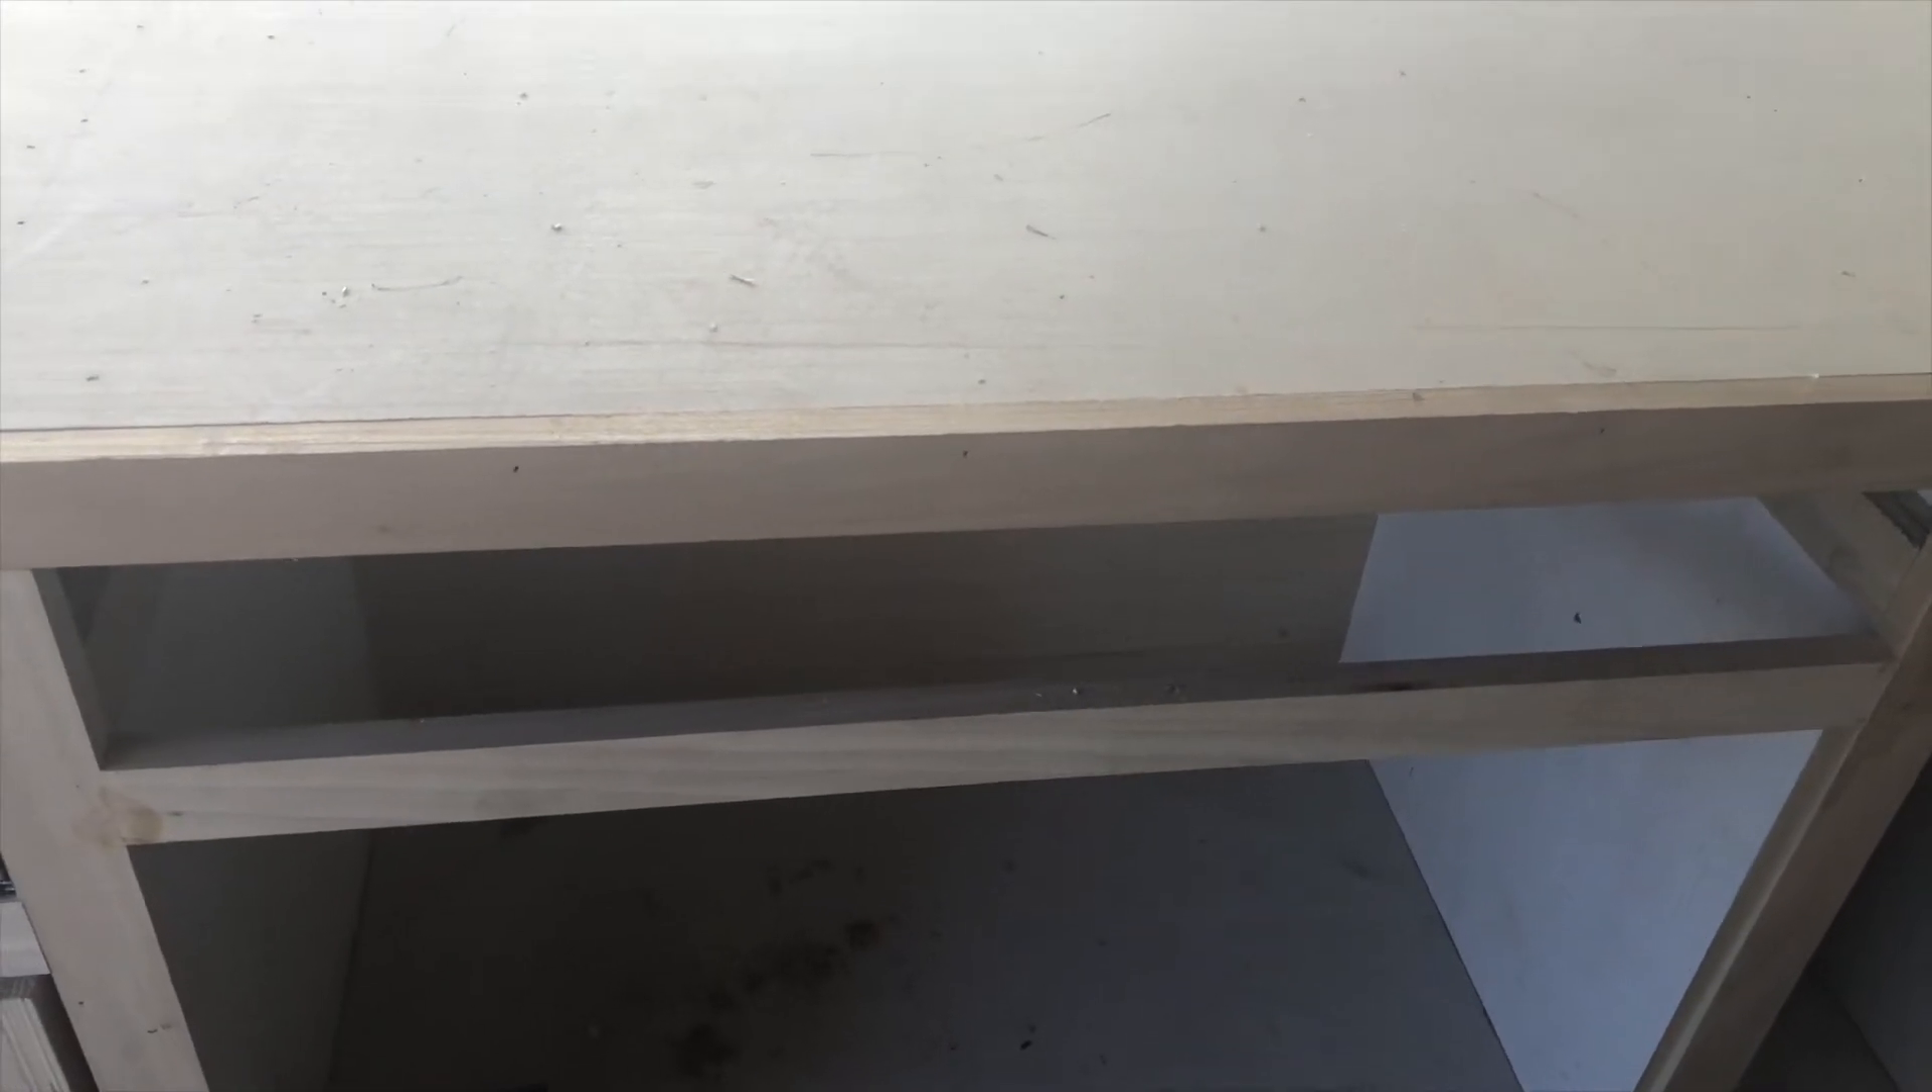All right we got one big drawer left to build right here.